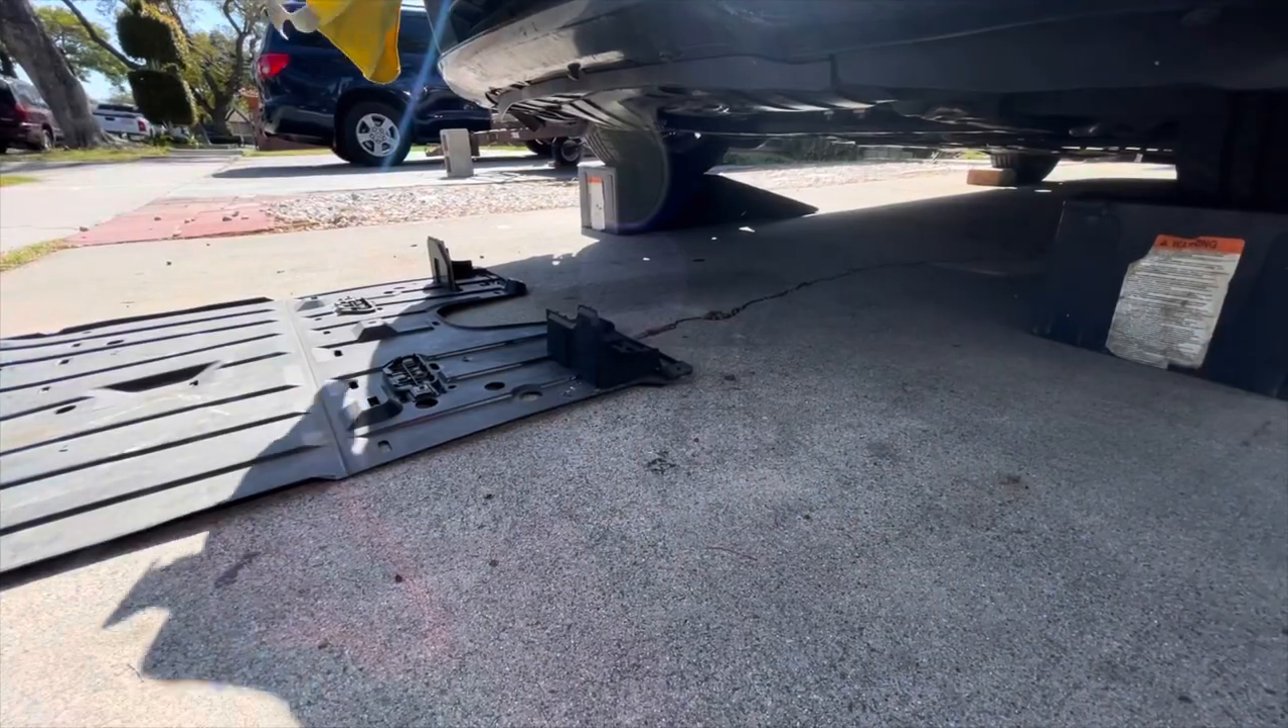So now that we've got the oil filled up, the last thing to do is just put this cover on.